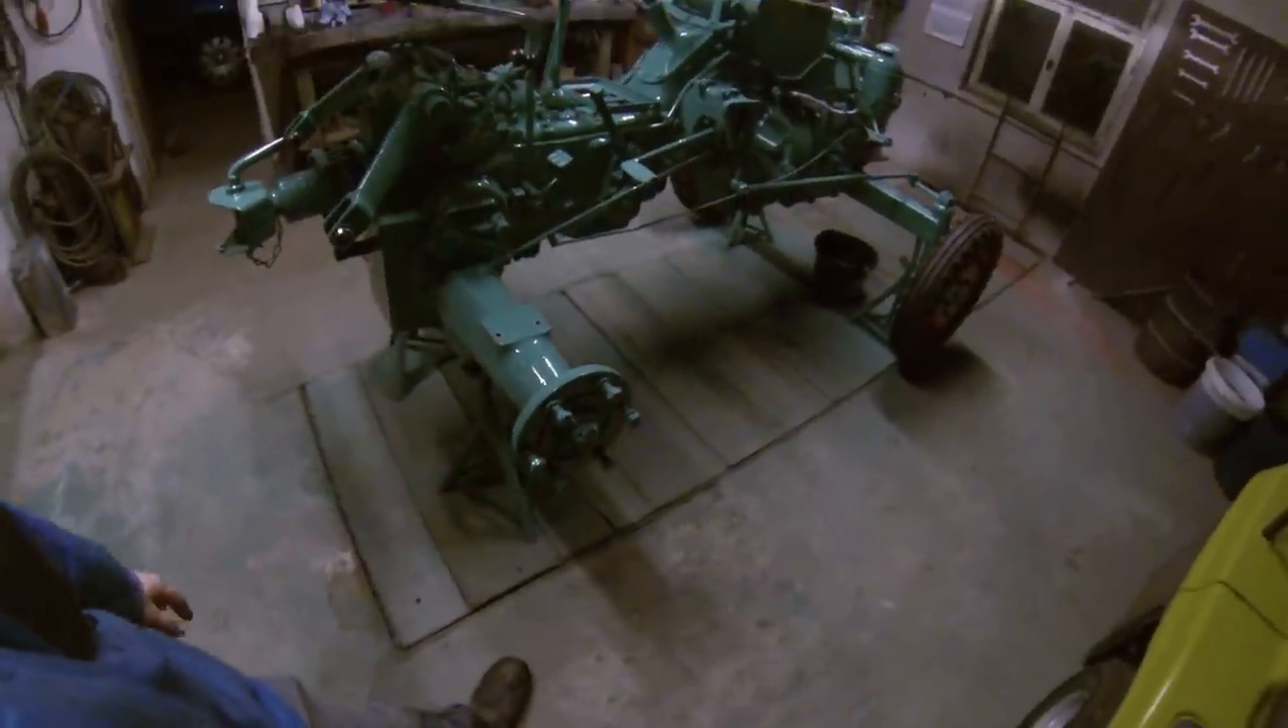Die hinterräder sind noch nicht montiert.